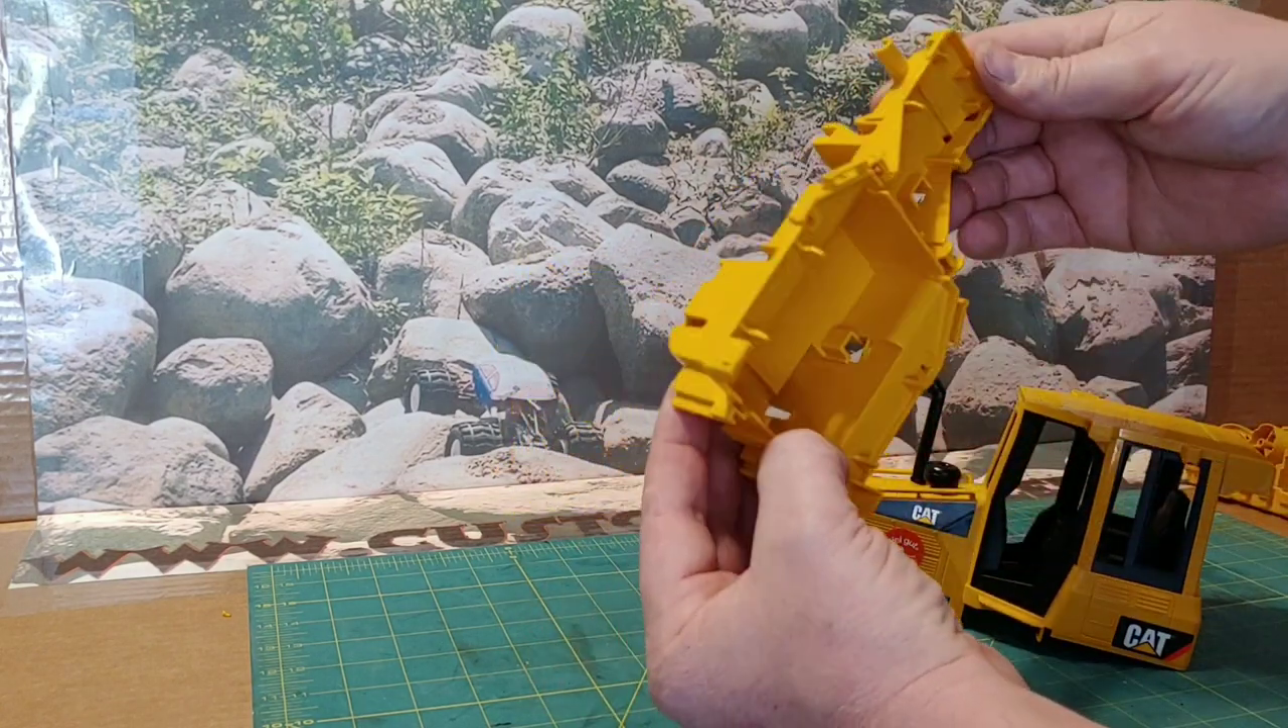And there, our lower shell and our upper shell are now all separated out.